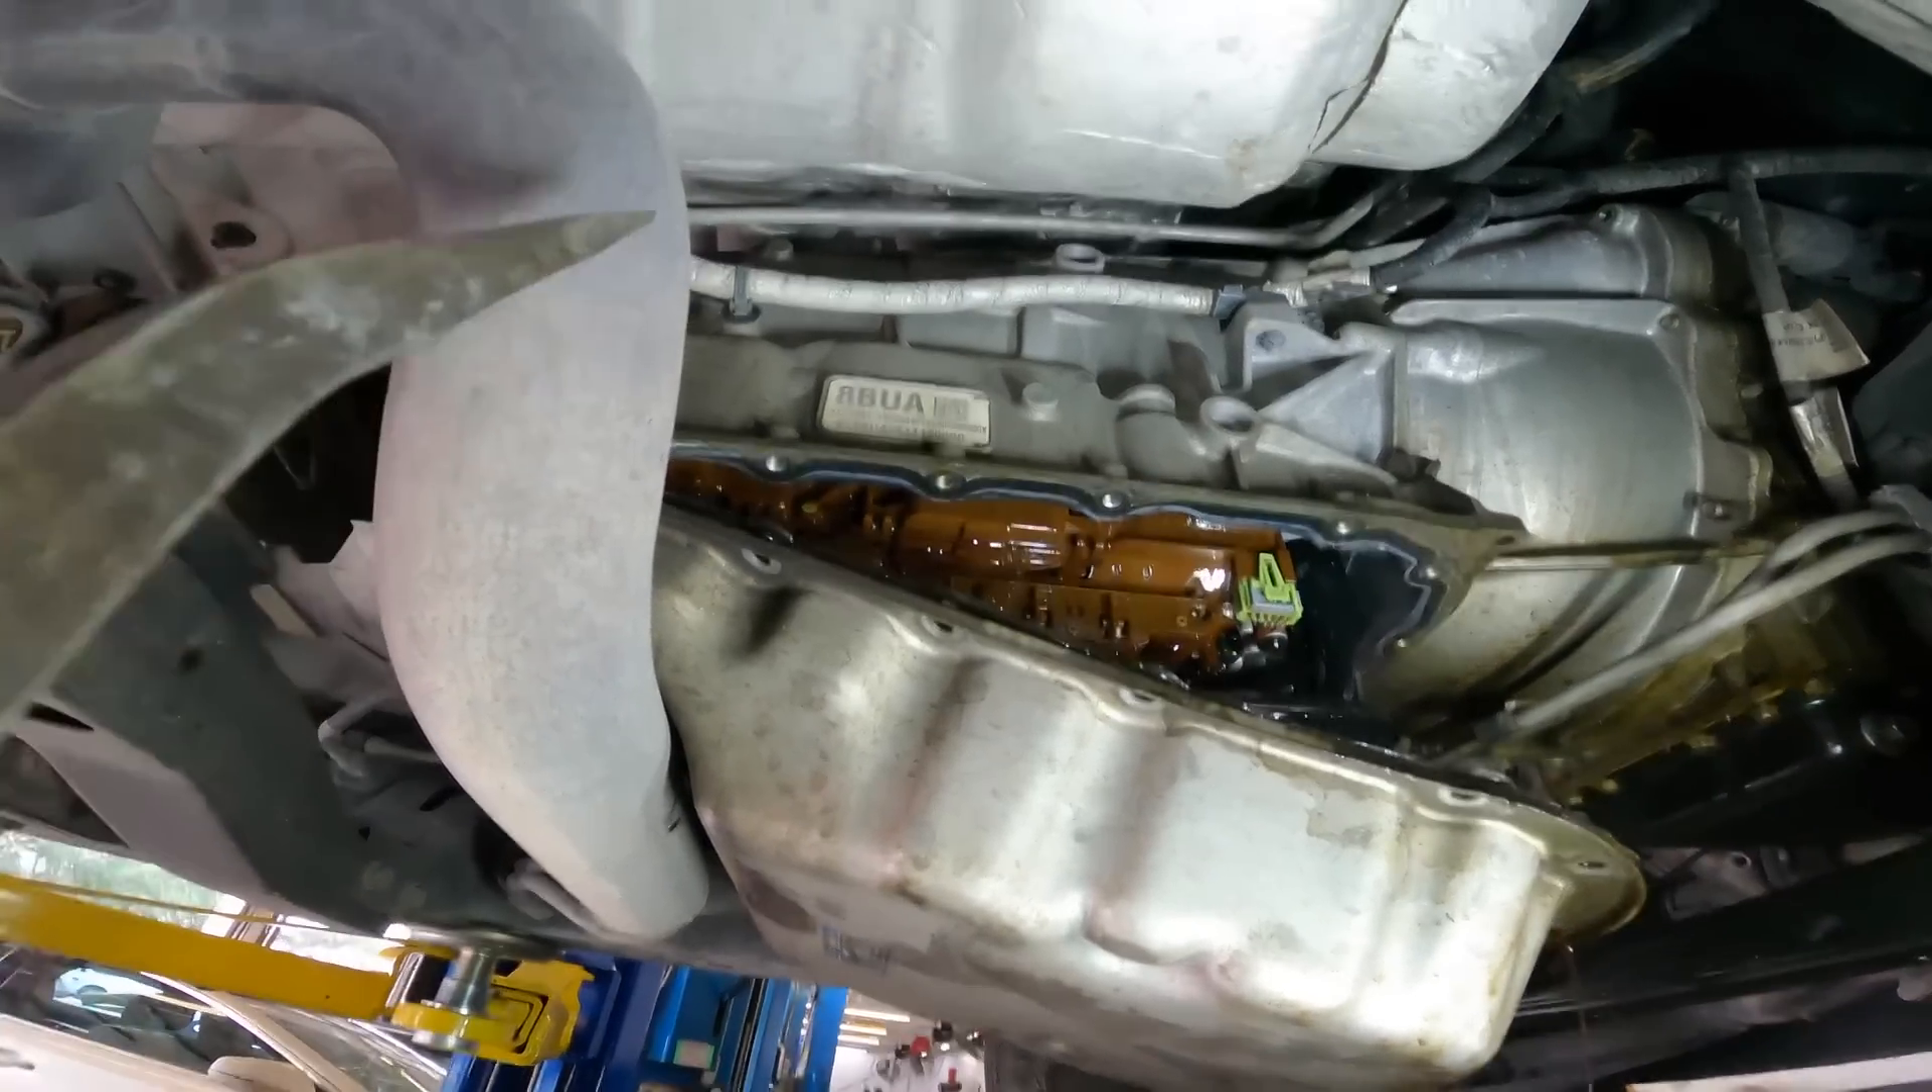See this exhaust right here is in the way.